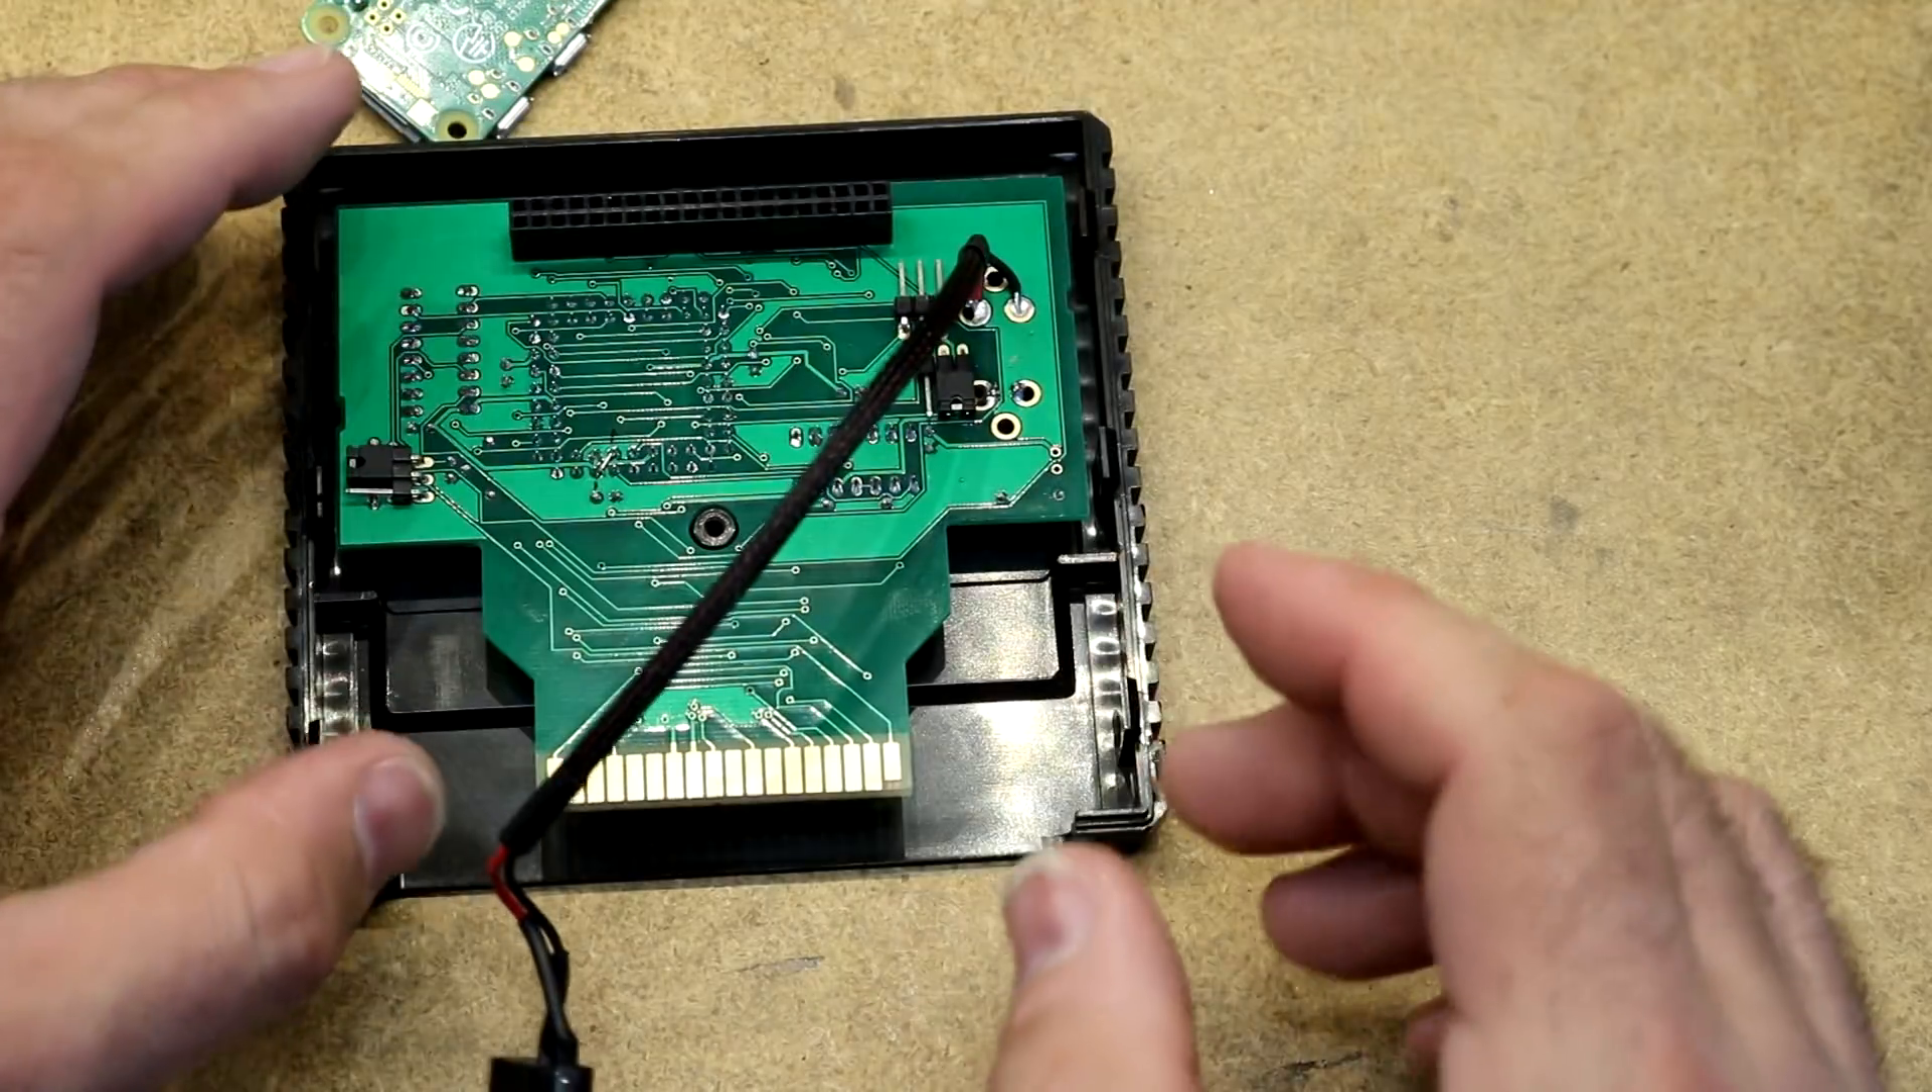Okay, there I've got the back half of the shell off.